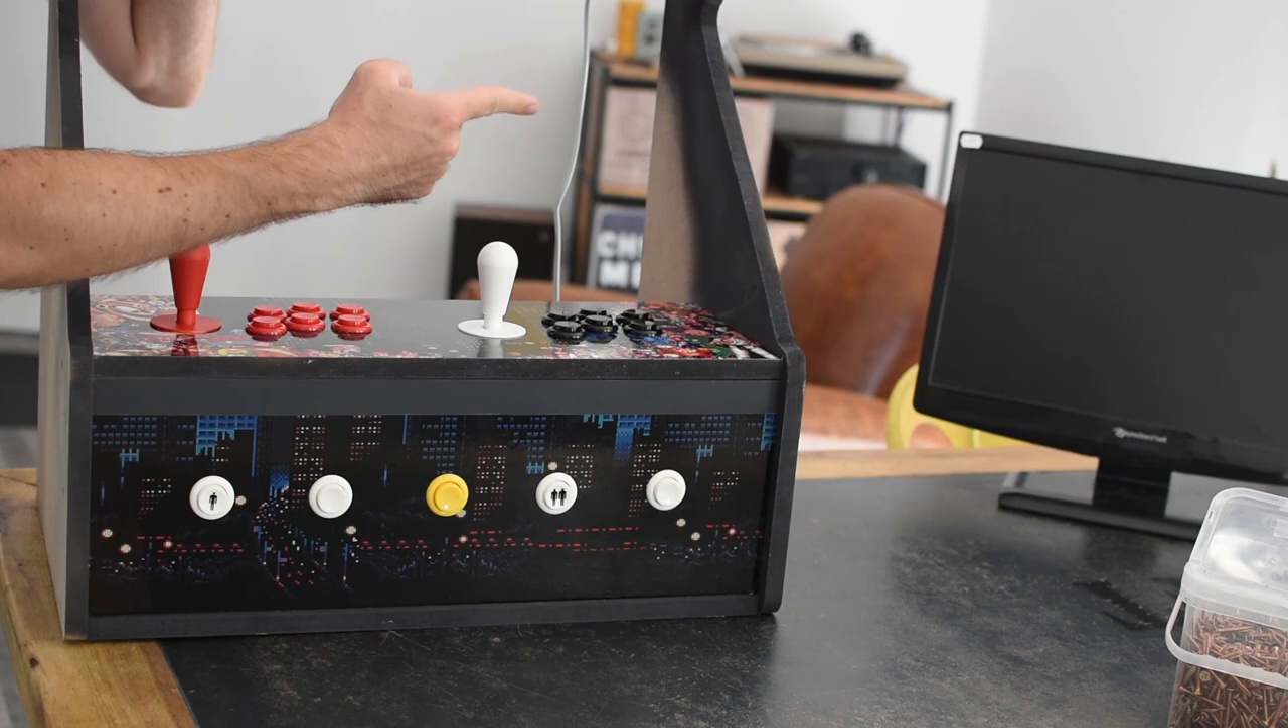Donc ça y est les mecs, notre panel il est posé, il n'y a pas de souci.